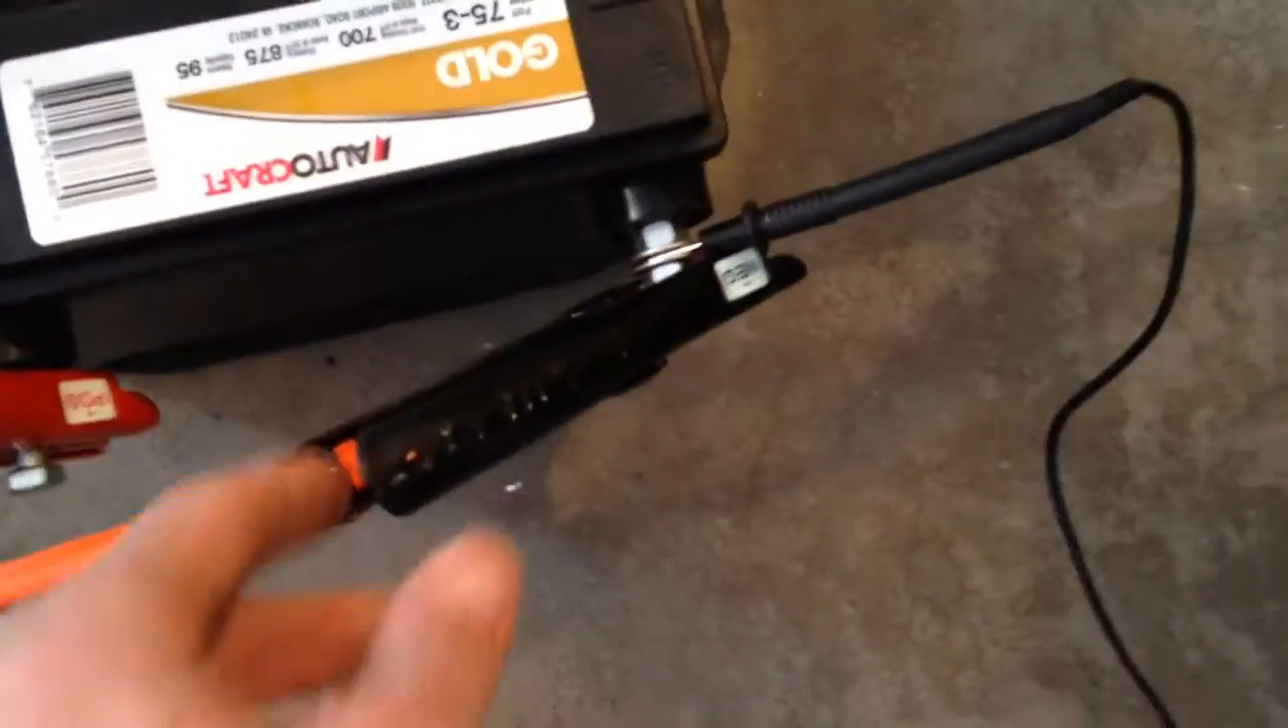We've got the negative jumper cable connected up to the negative terminal of the battery.